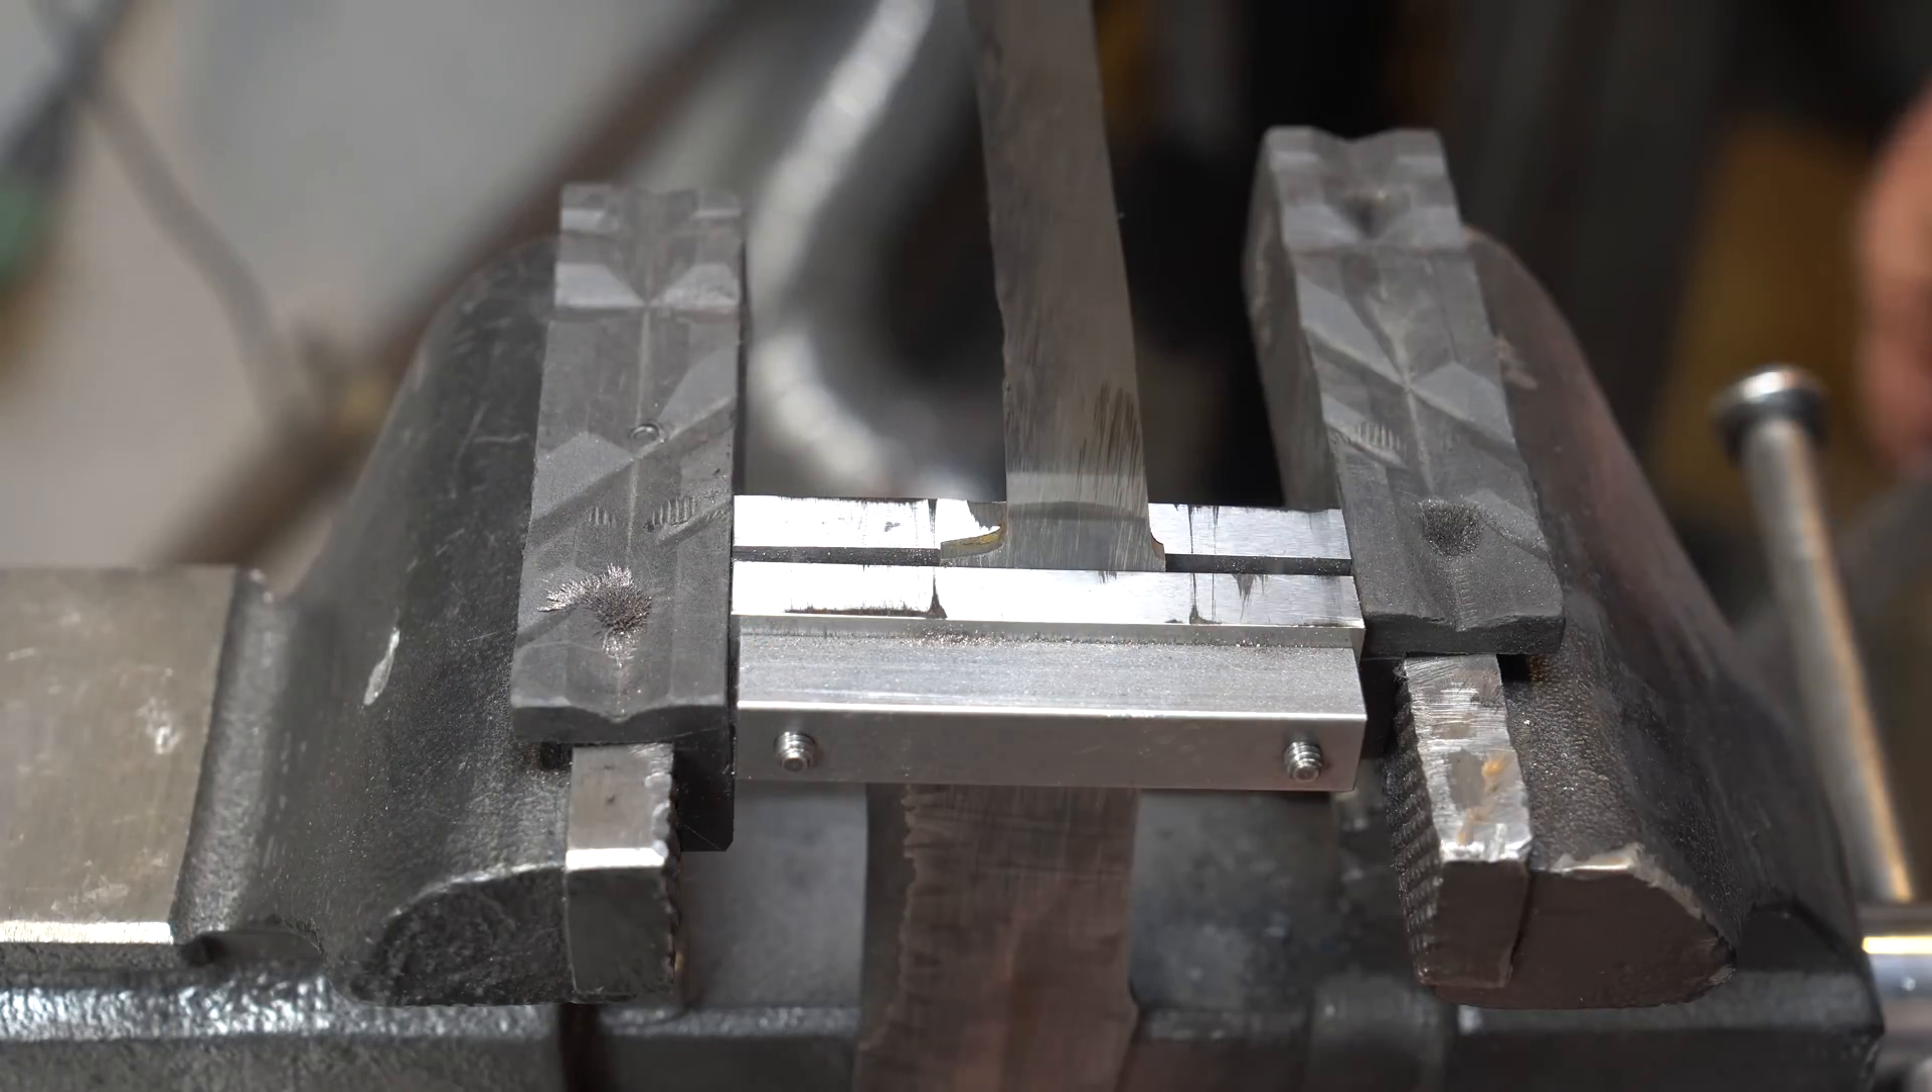So I've got the file guide locked in the vise all set up here.